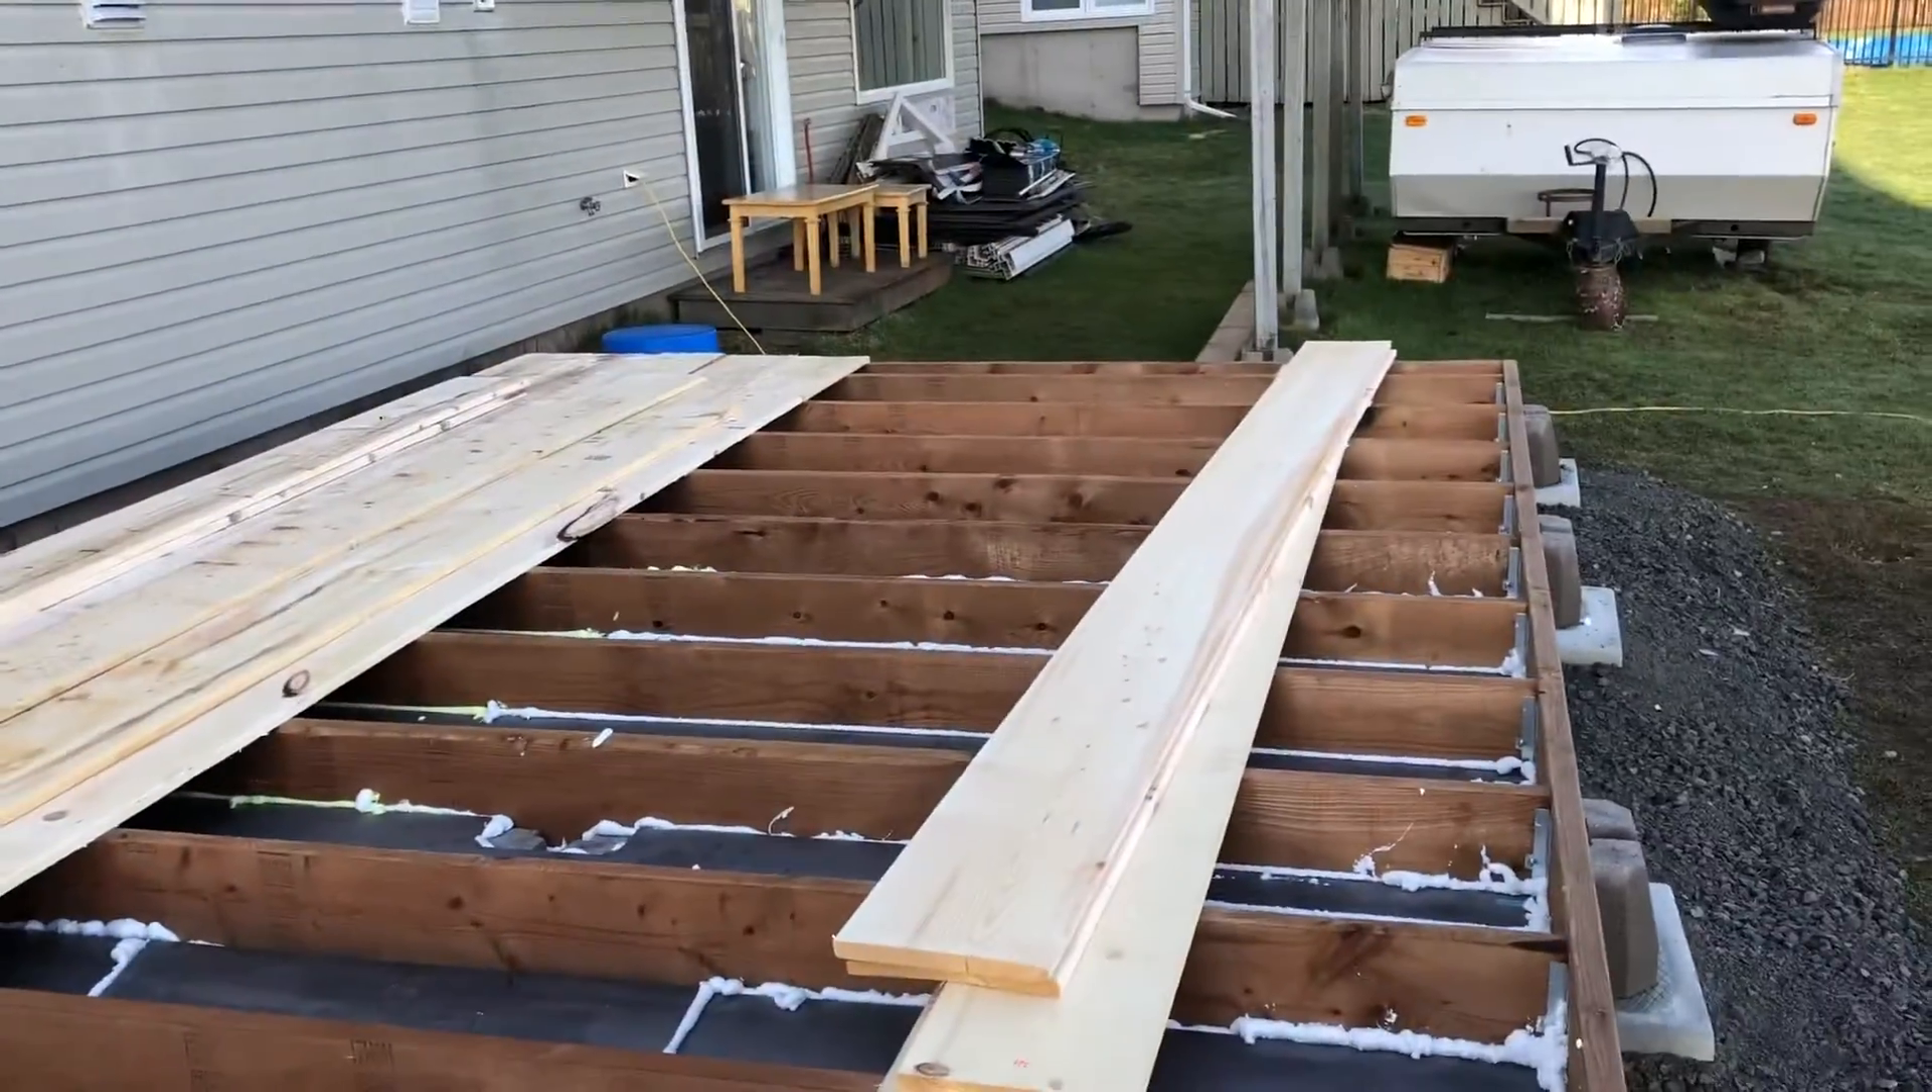Just starting to lay the floorboards.